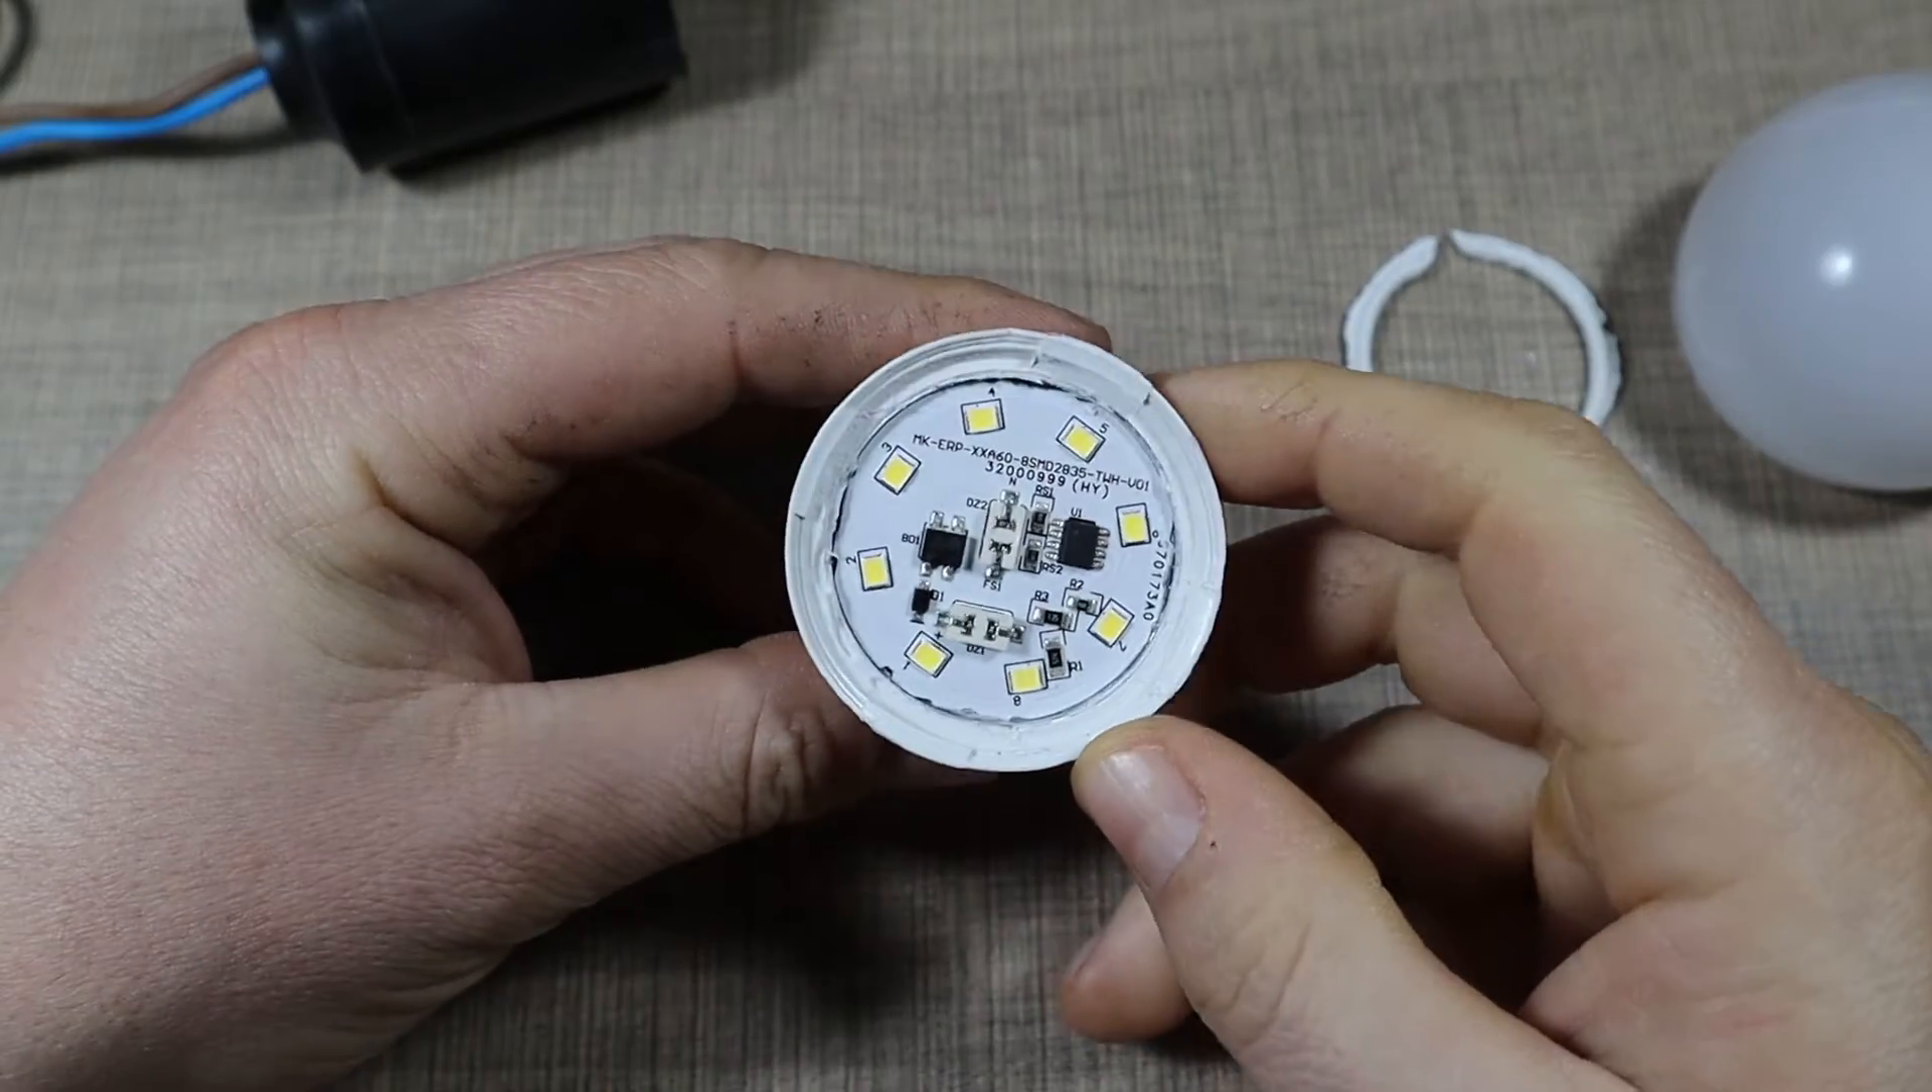And here is the bulb taken apart.